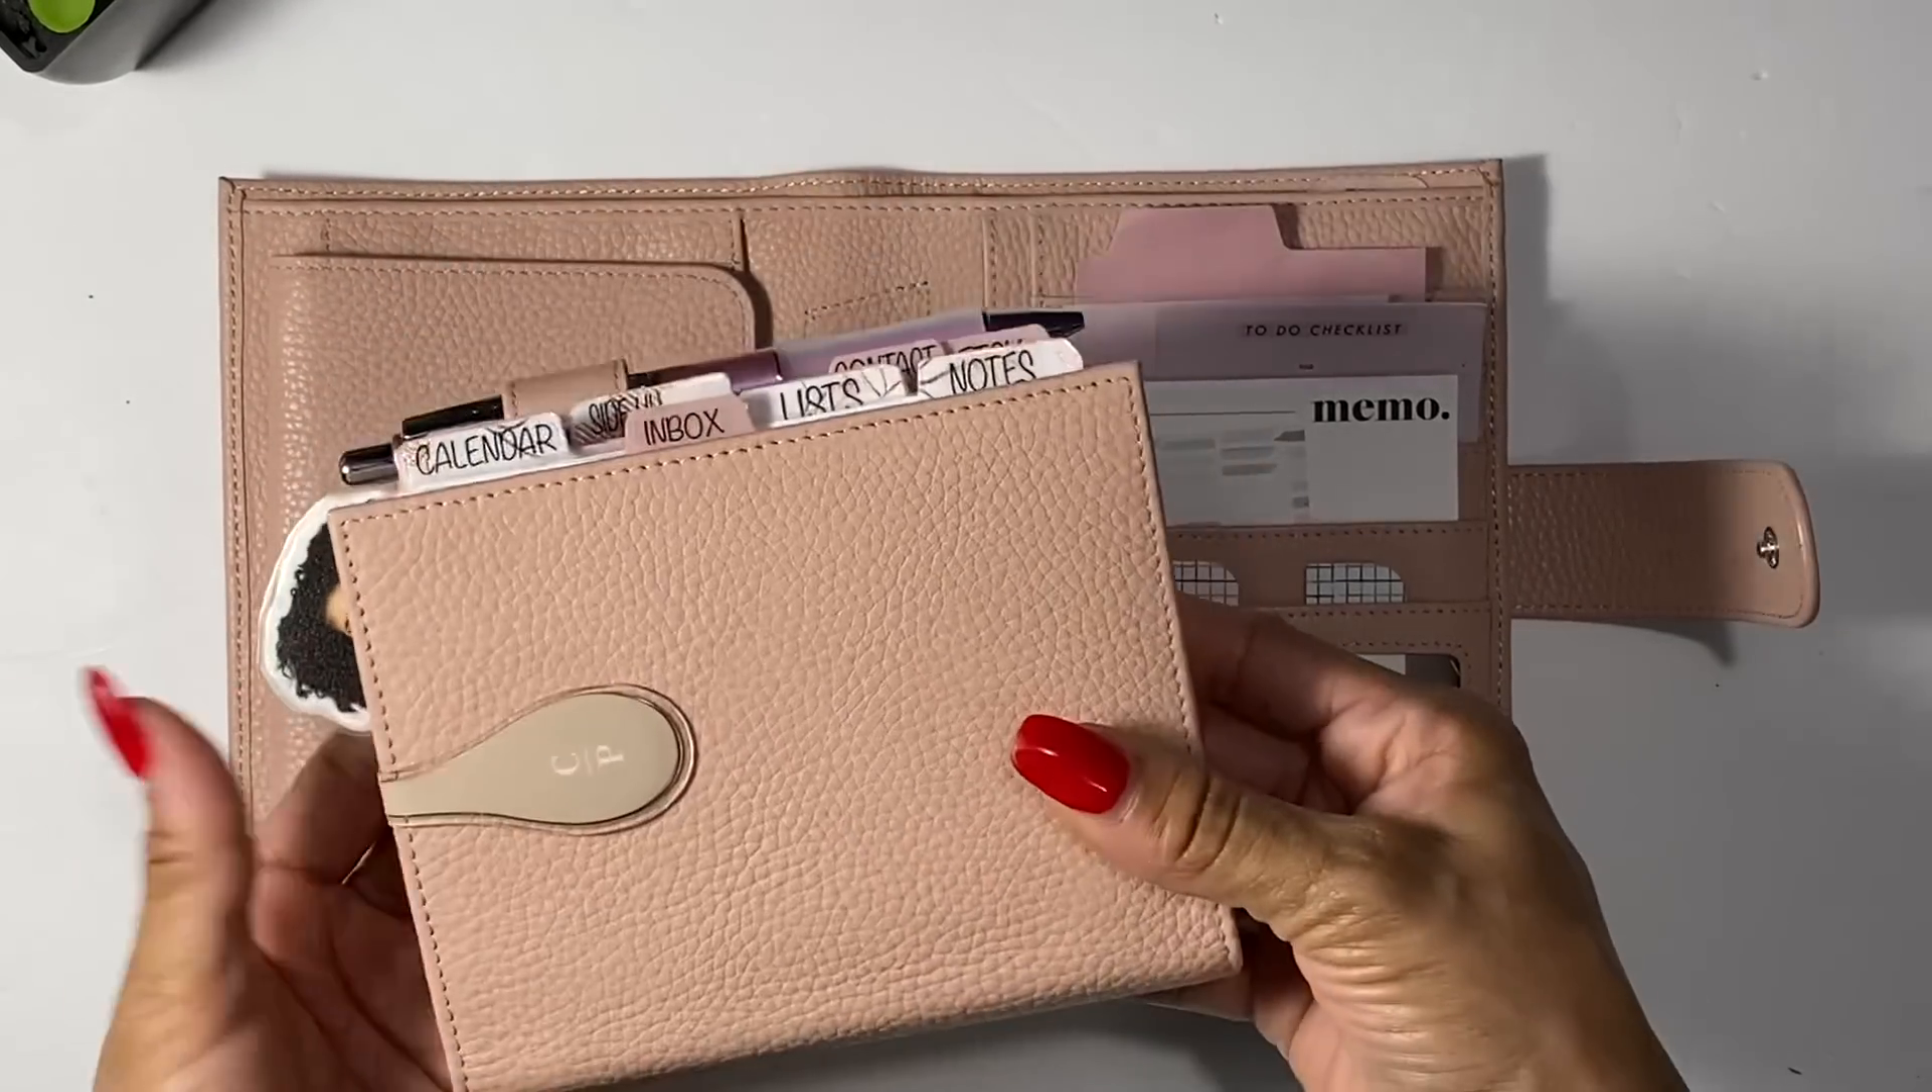So my tabs do come out a little bit over here so i do have some overhang.